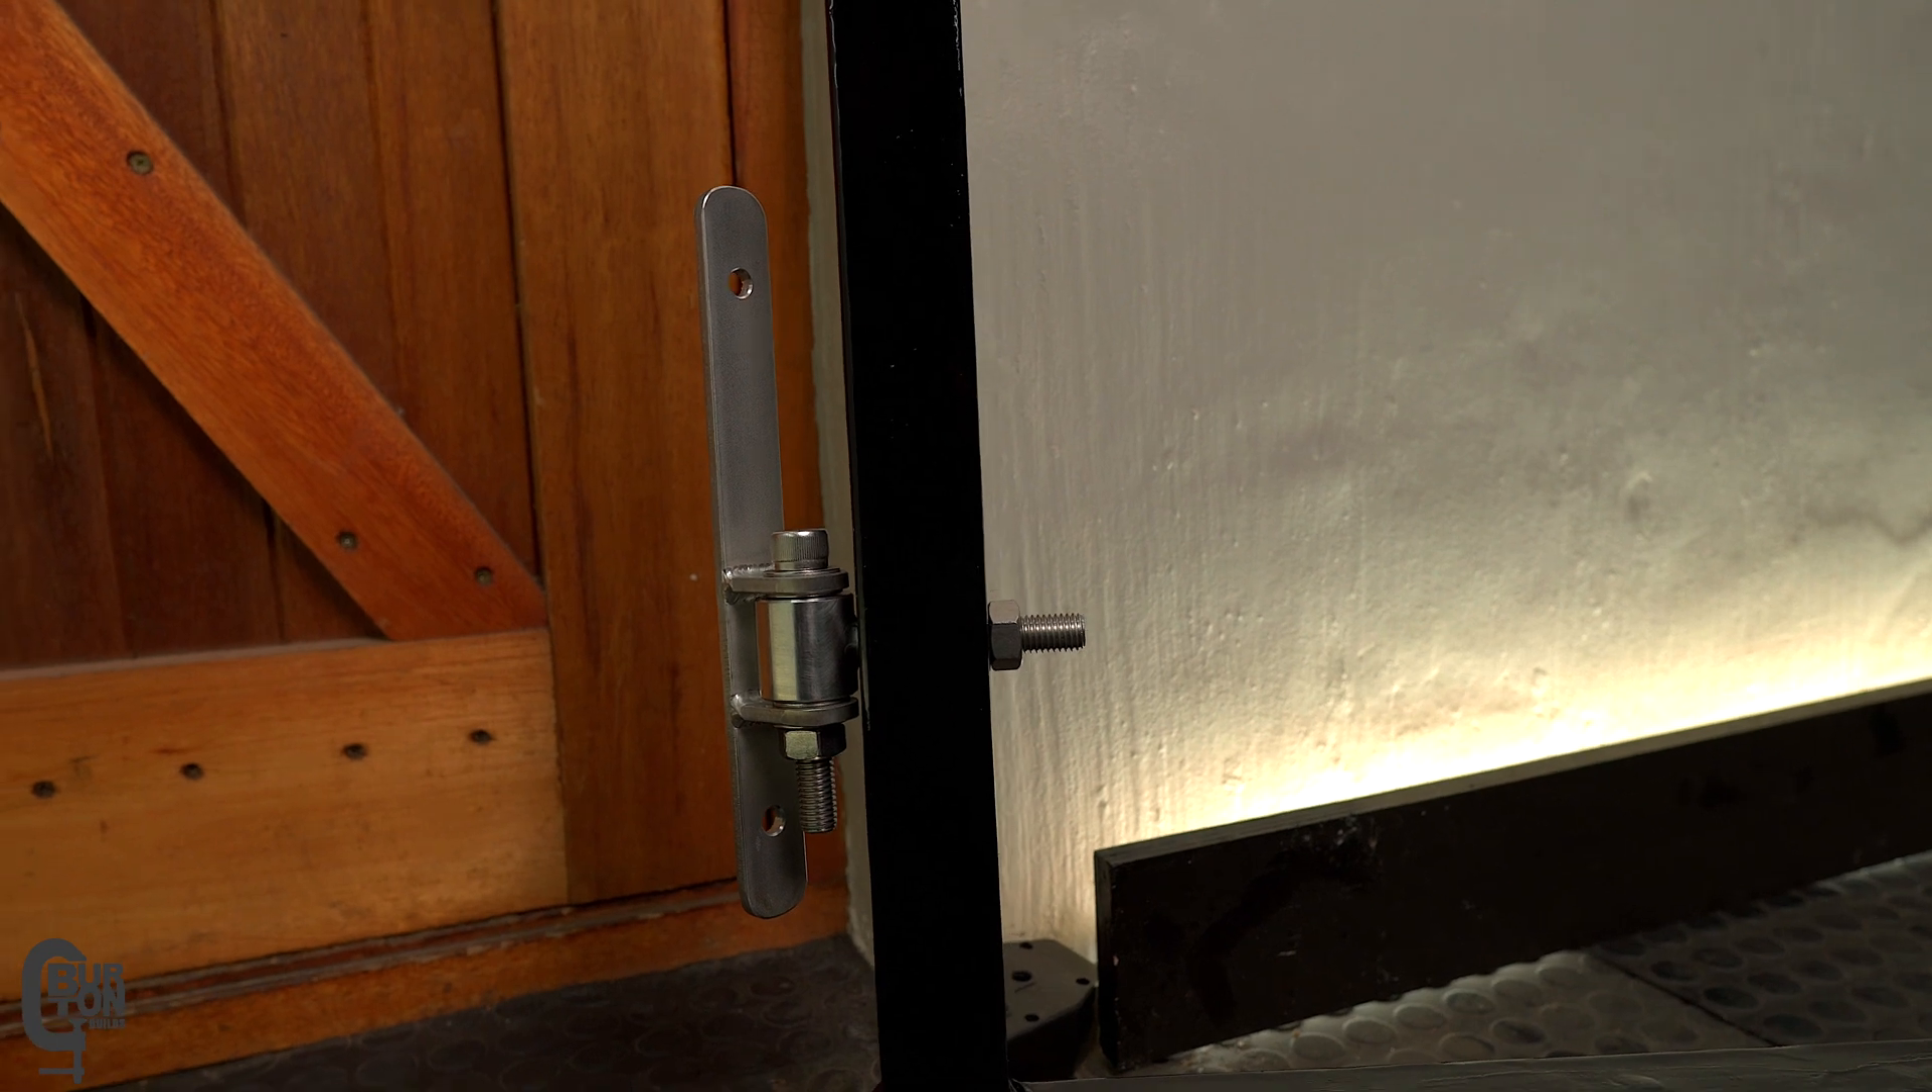Now of course we do still have to cut the bolts shorter put on washers nylocks etc but i think you guys get the point.